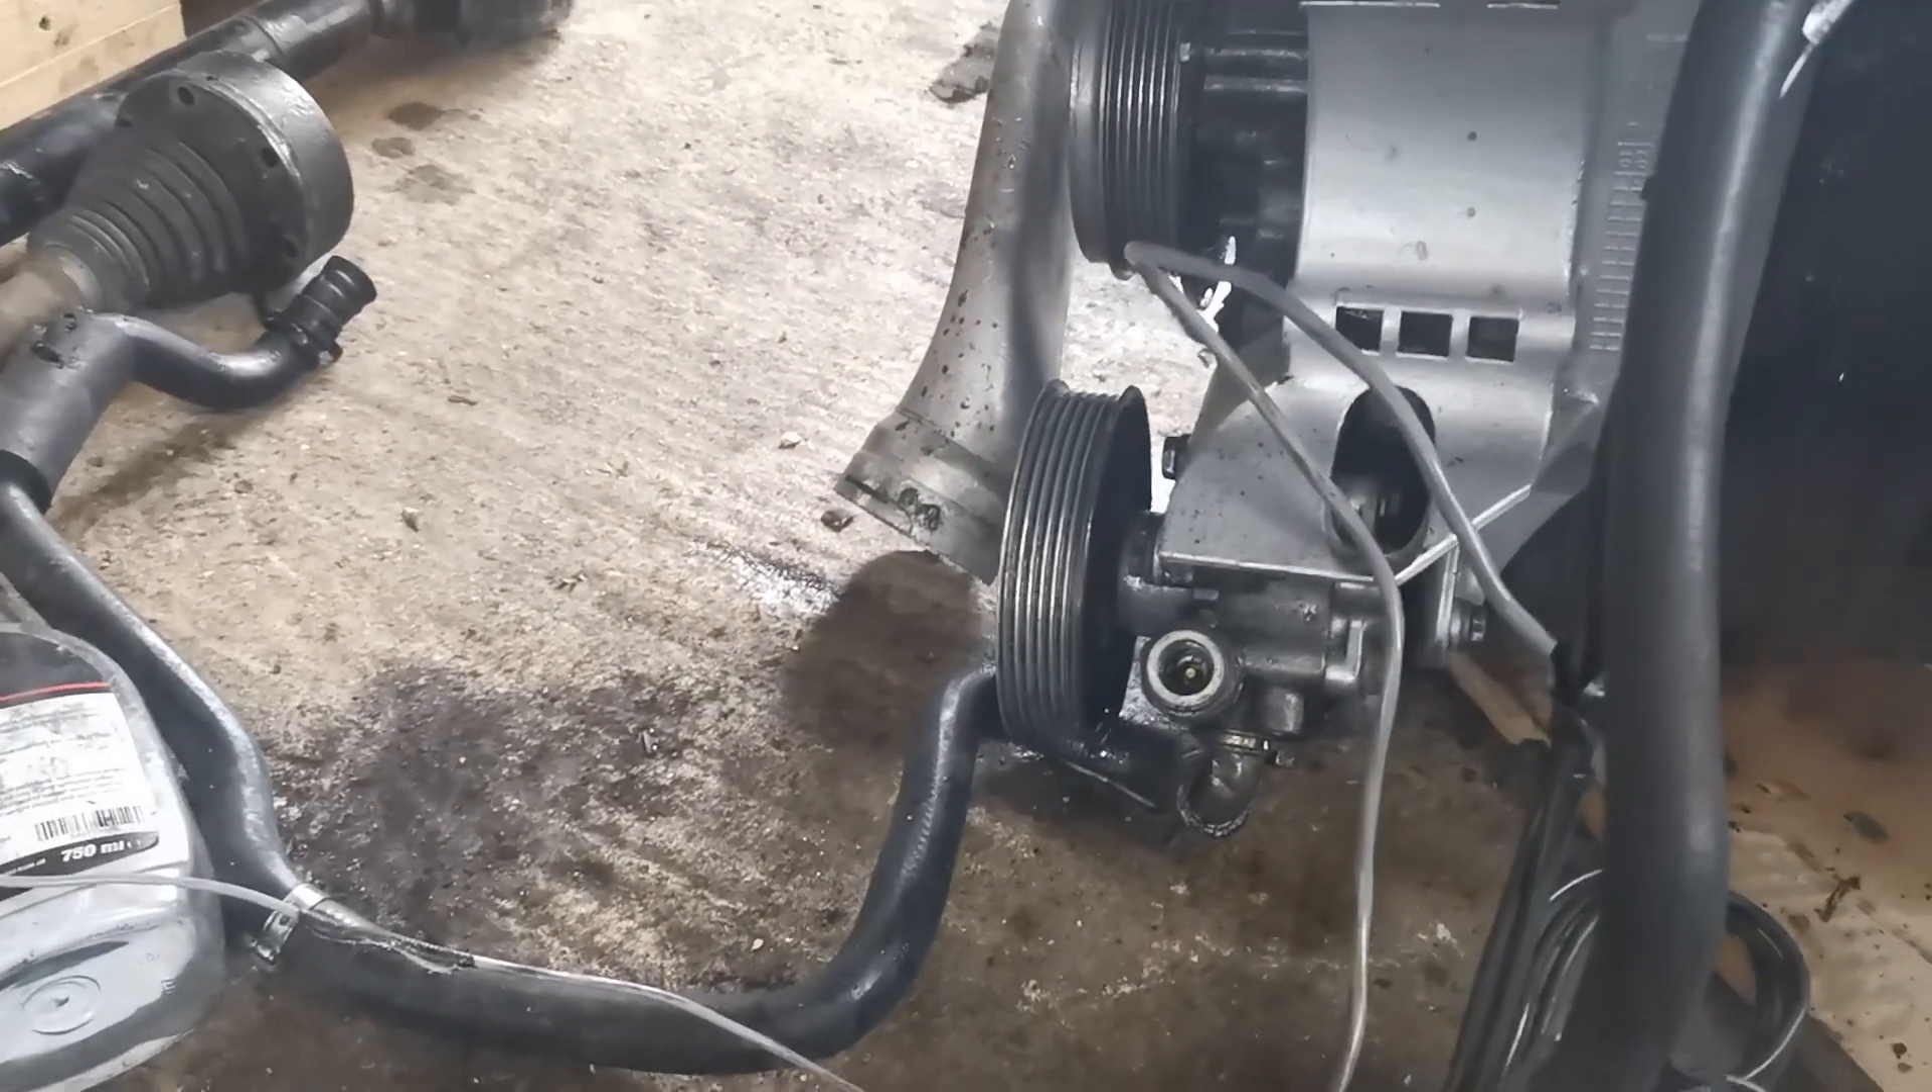Power steering pump is back on.